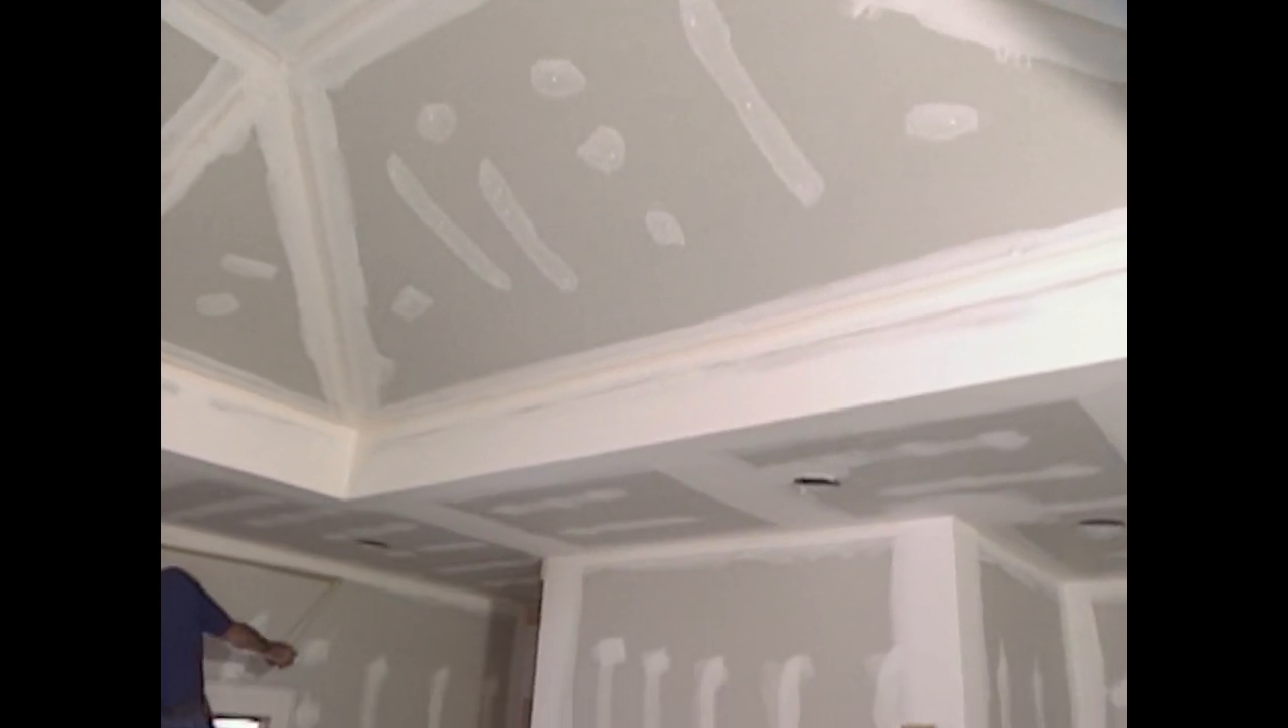And the drywall is all complete as far as the installation of it and a little bit of finishing is still left to be done there.